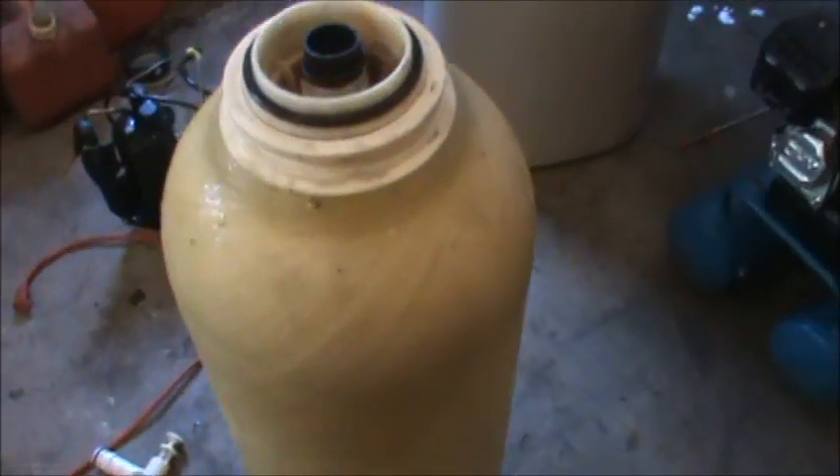I was able to pop all that junk off the top and now I just have the tank.